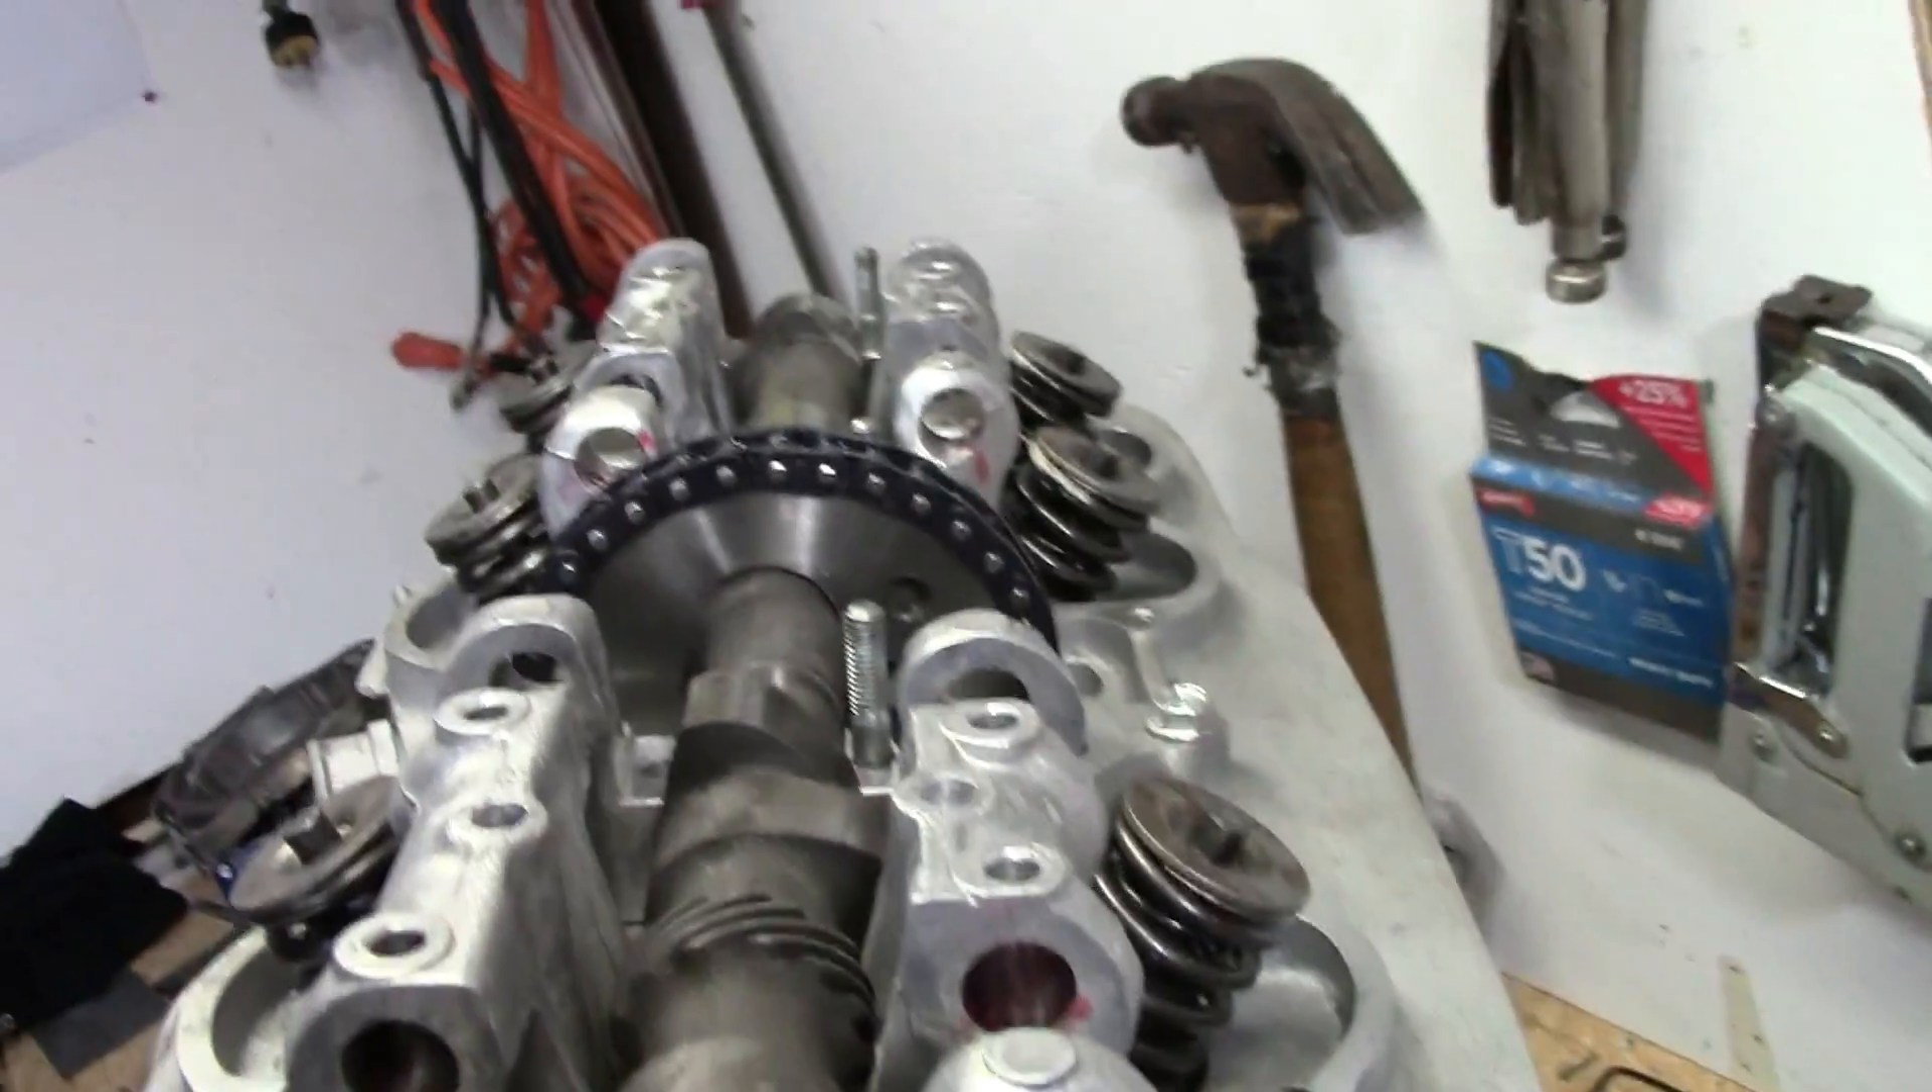Okay, the chain is on the gear.